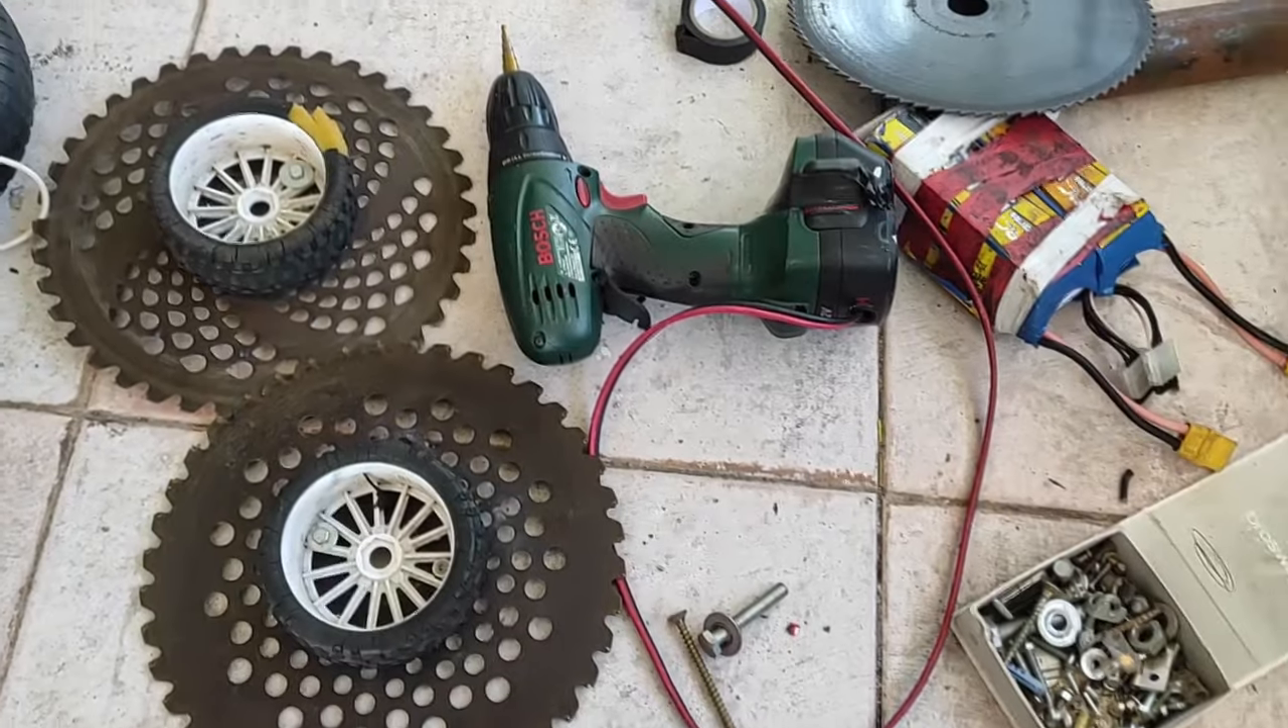Ragazzi ho completato le due ruote non mi resta che montarle e fare un test.